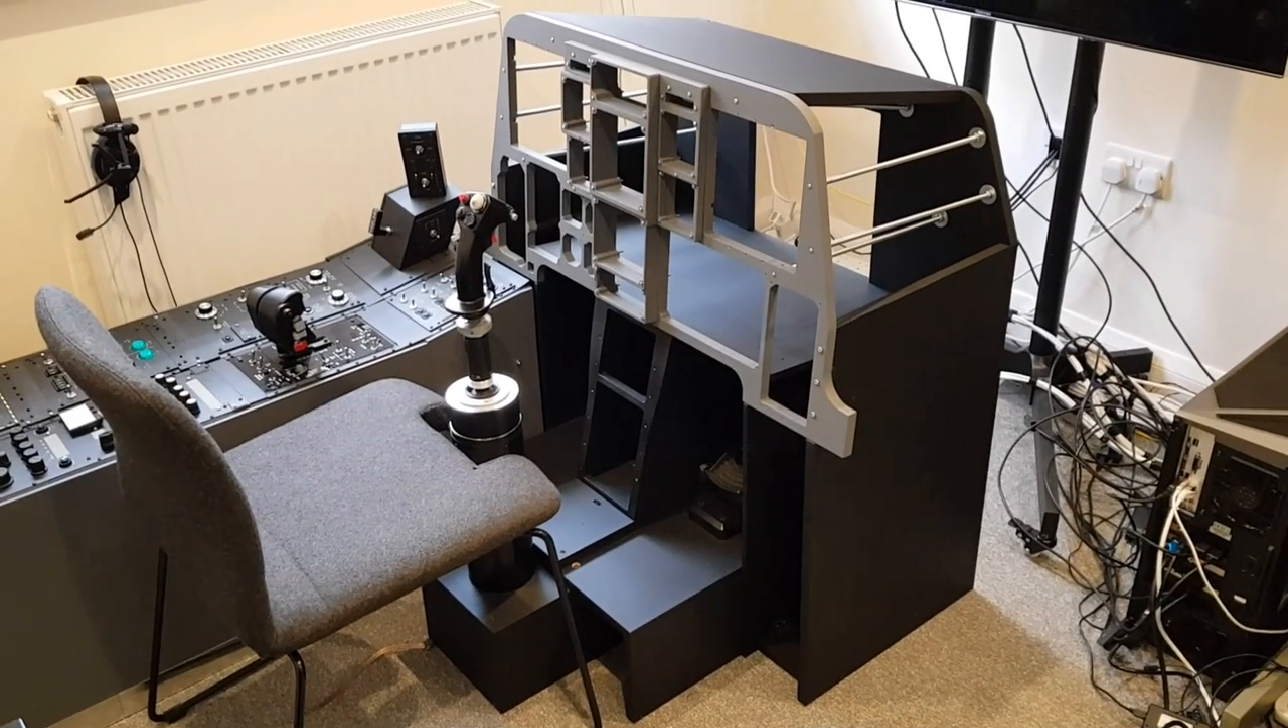Here we are at the point where the front dash in terms of the whole physical frame is now completed.